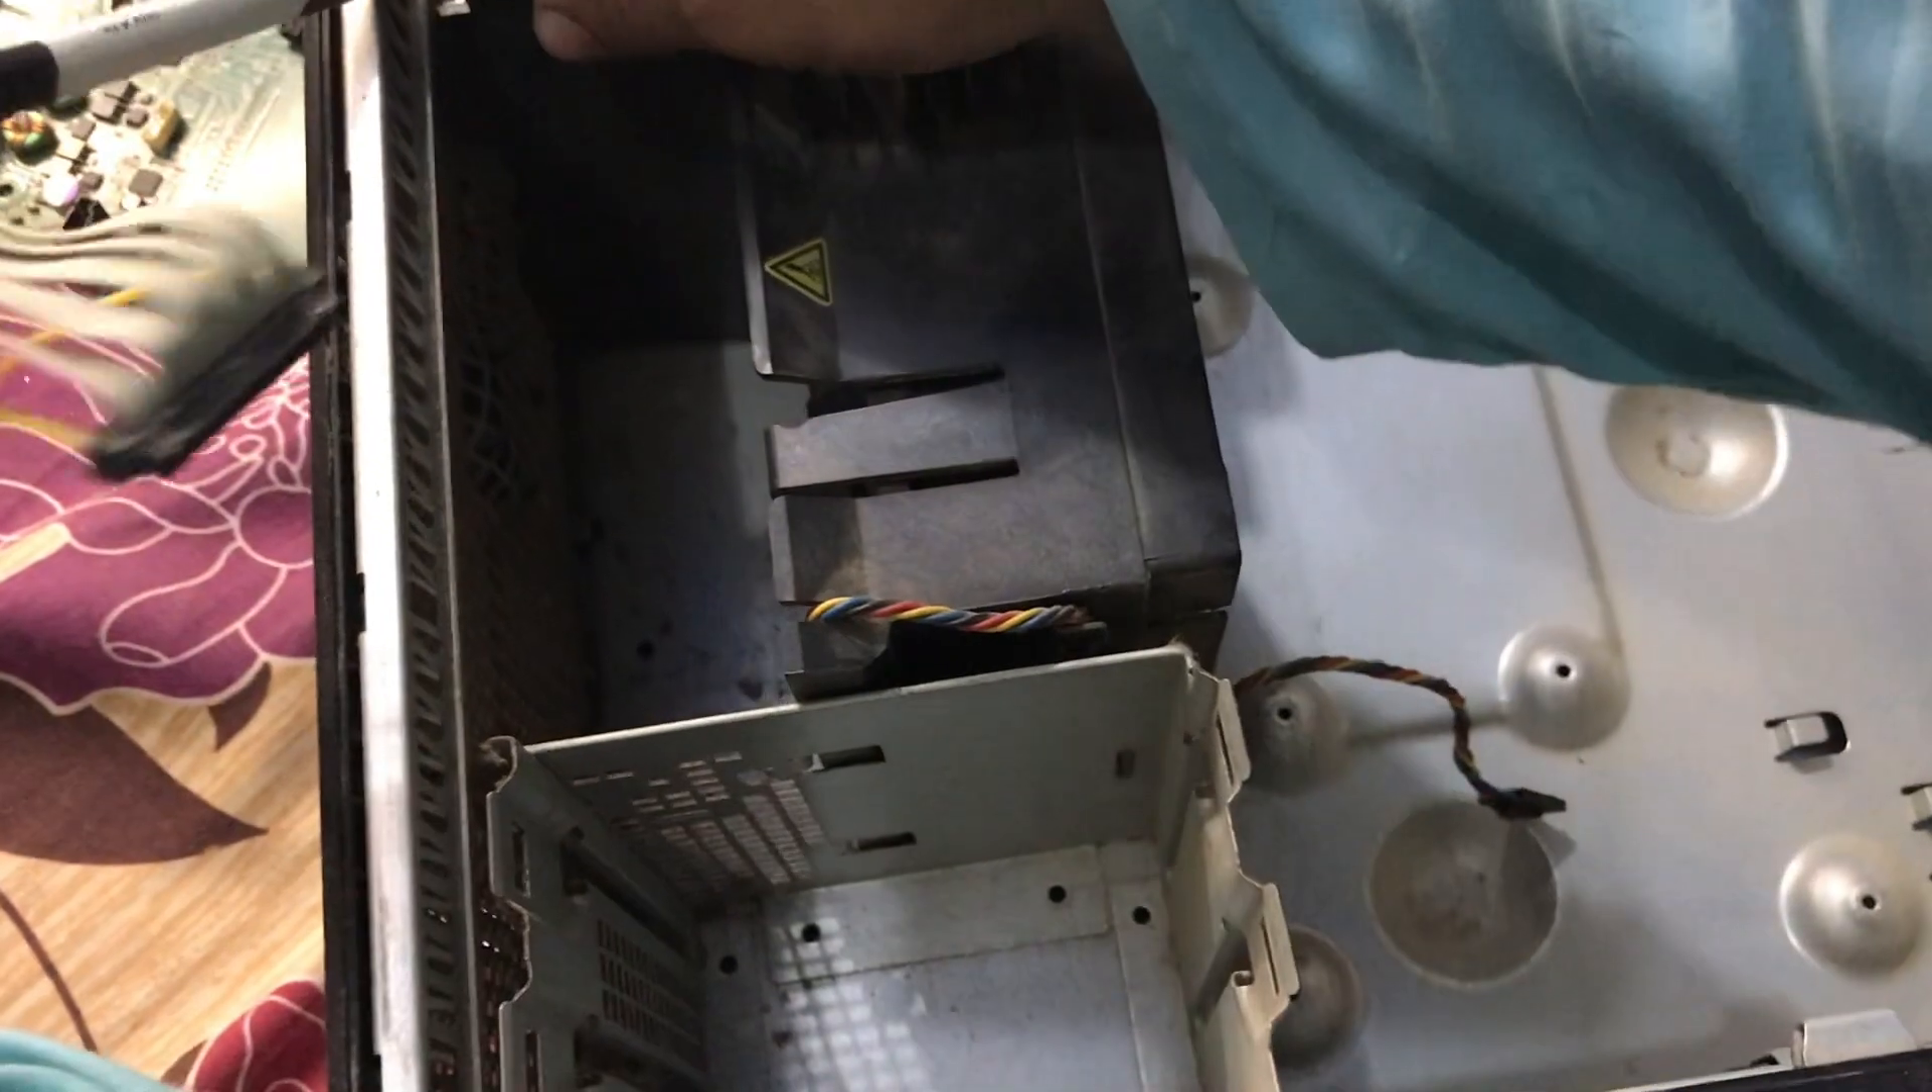यह डबा बिल्कुल खाली है इस पर हम फिटिंग करेंगे।